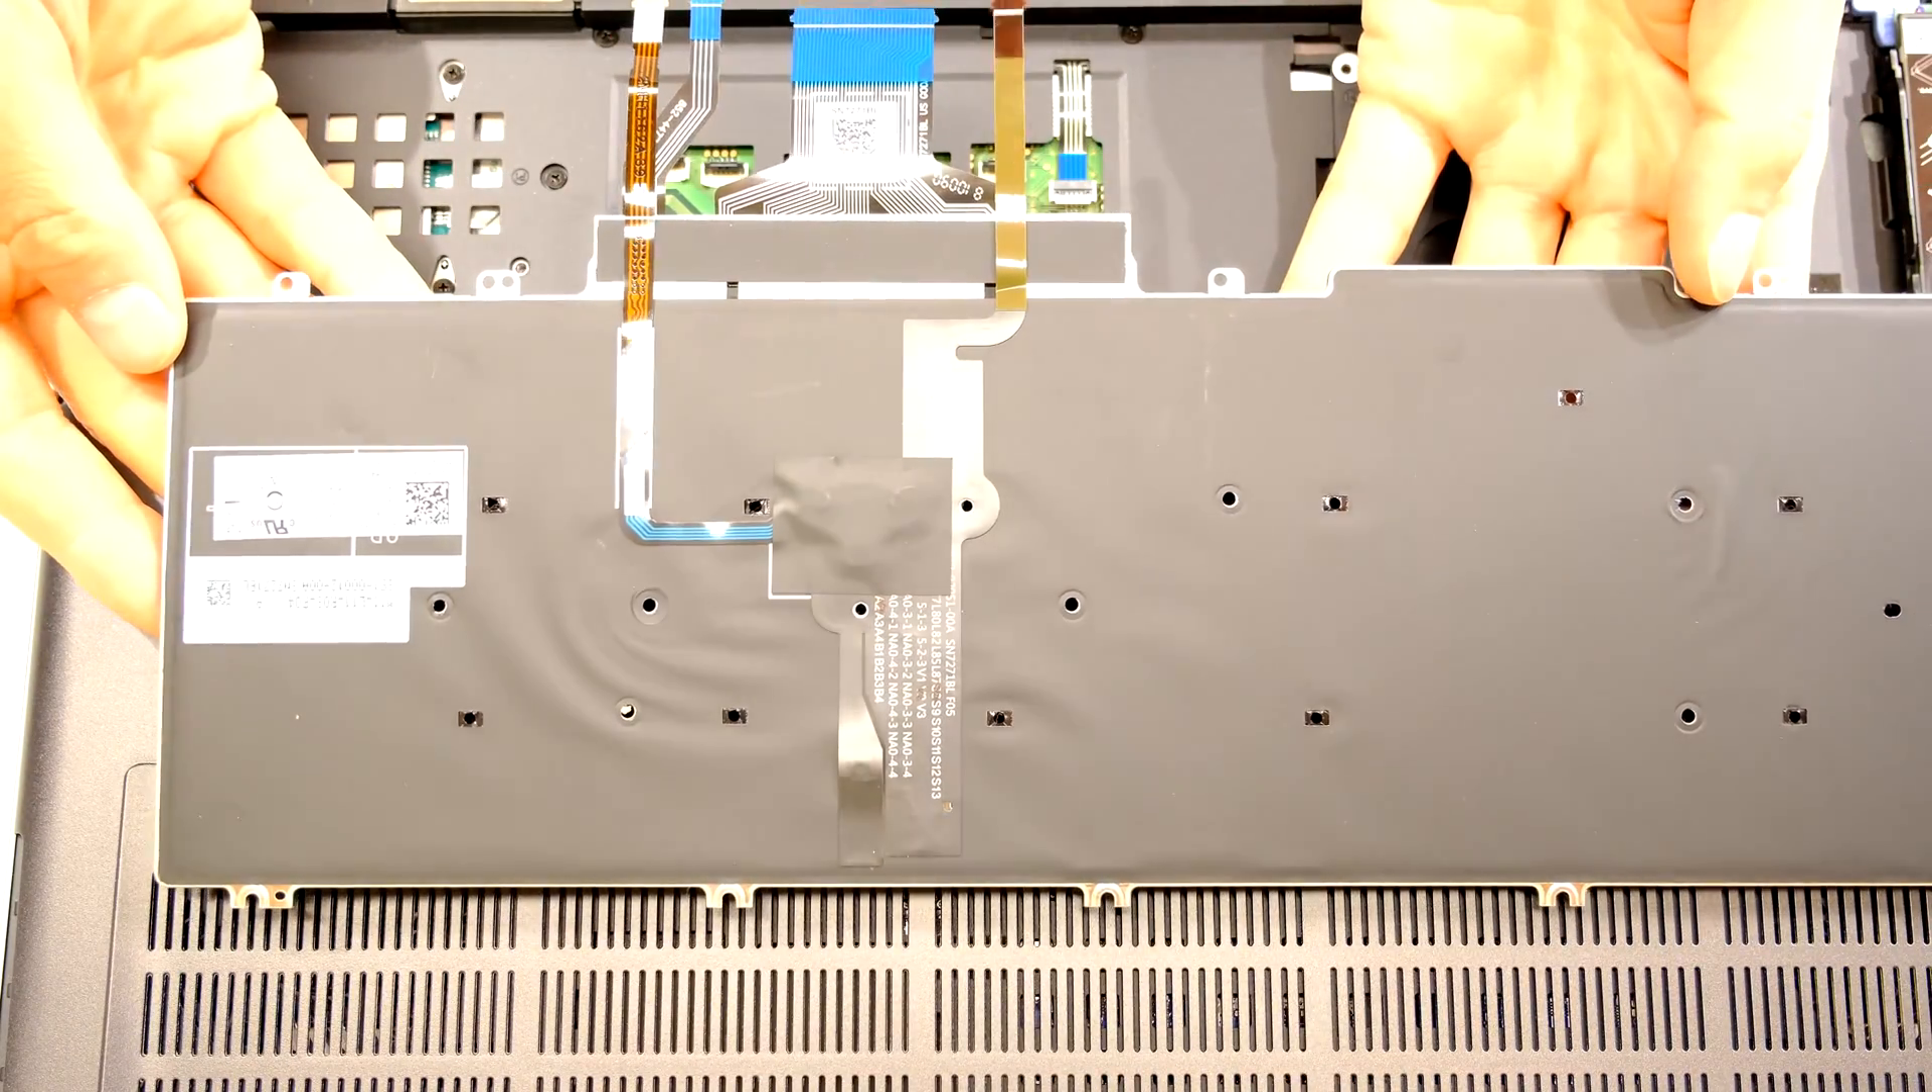So there is the keyboard released from the laptop.